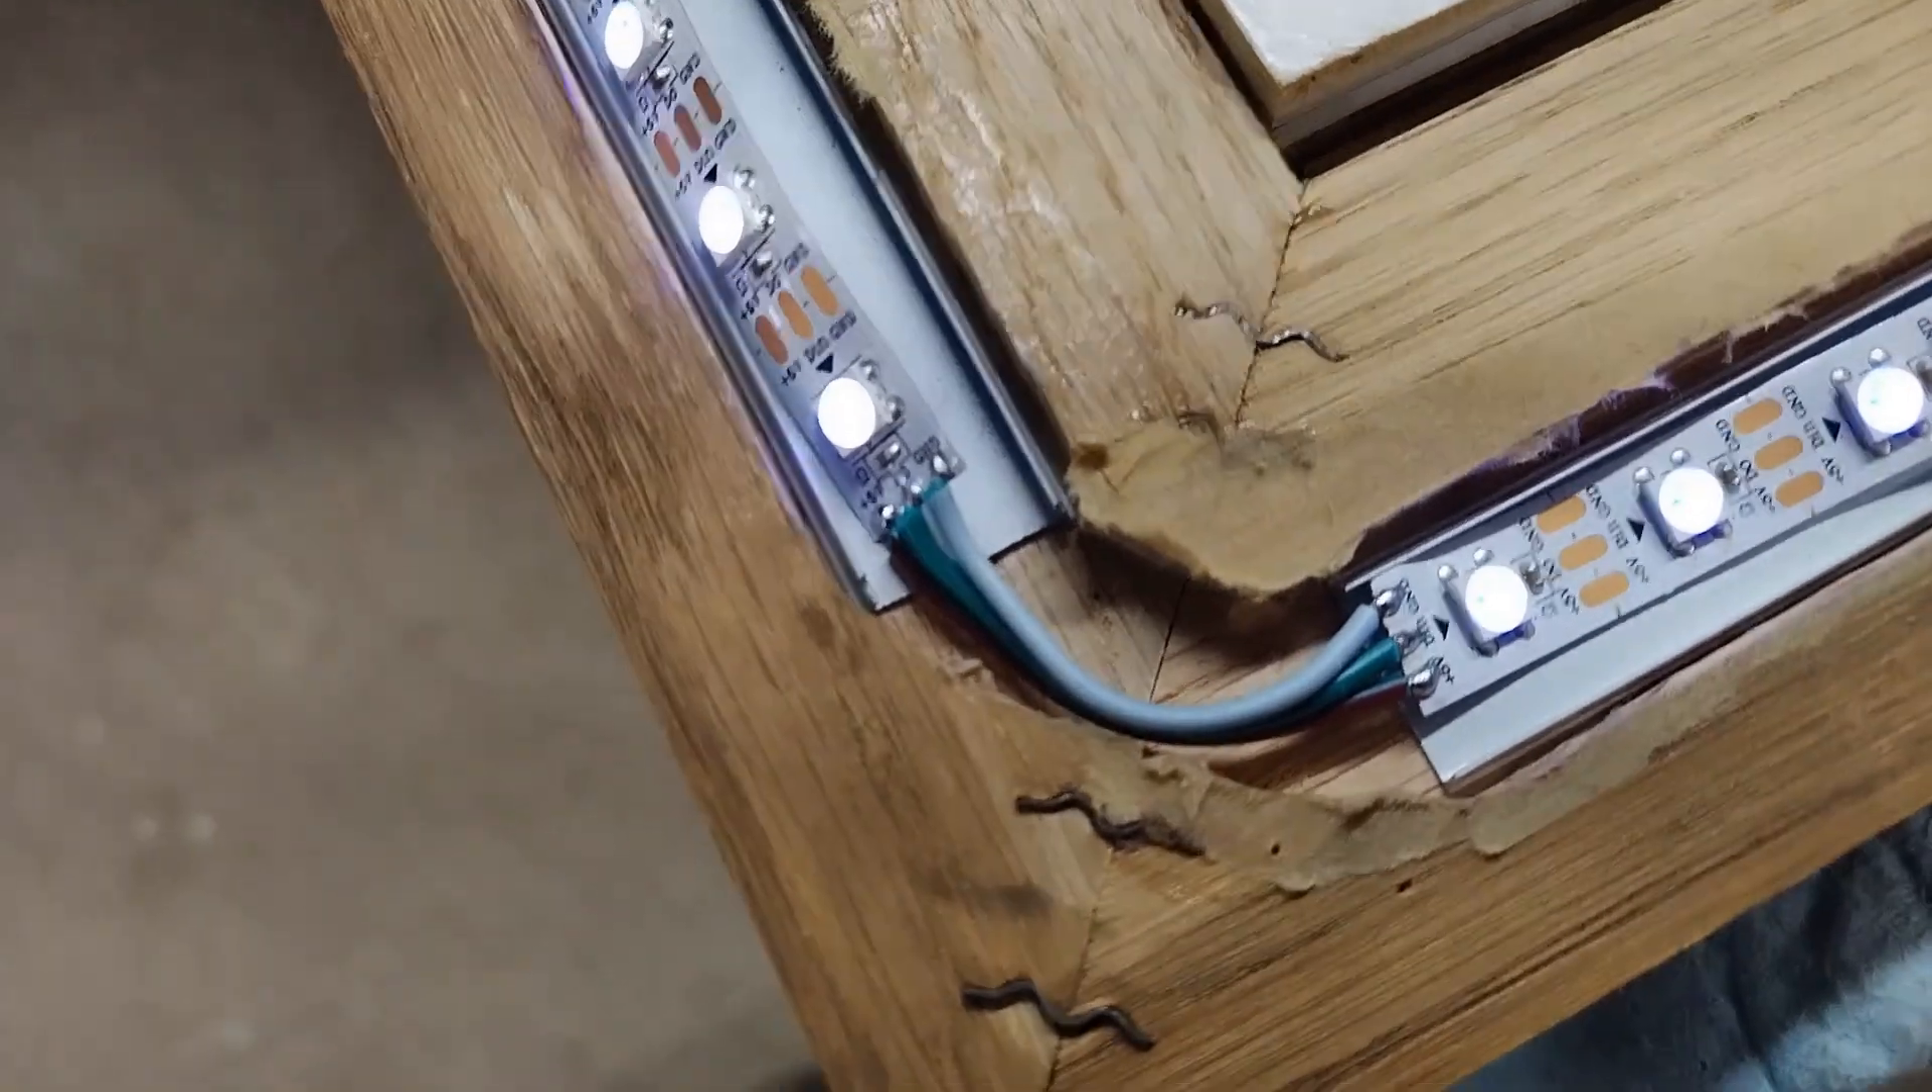We have the wiring done, soldering, little connectors on each end, joining them together, as you can see.